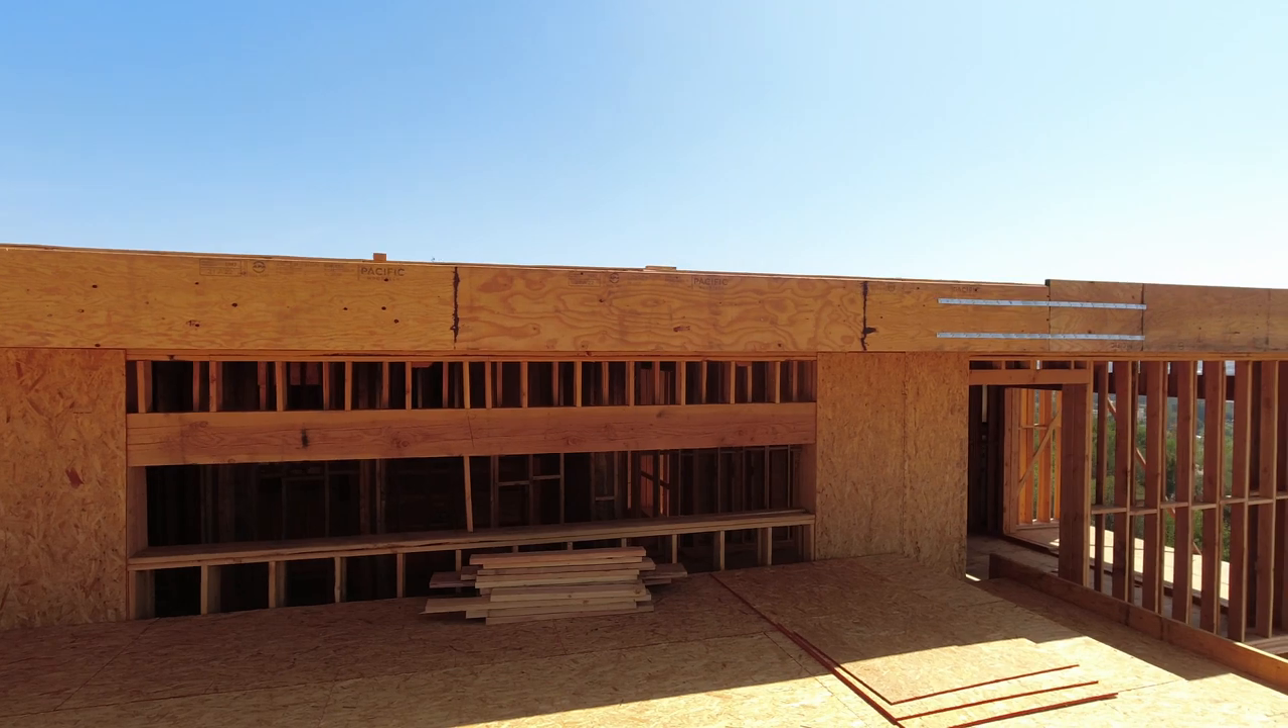You know, we're continuing on finishing up all the sheeting. We still have a lot of sheeting to do up here.